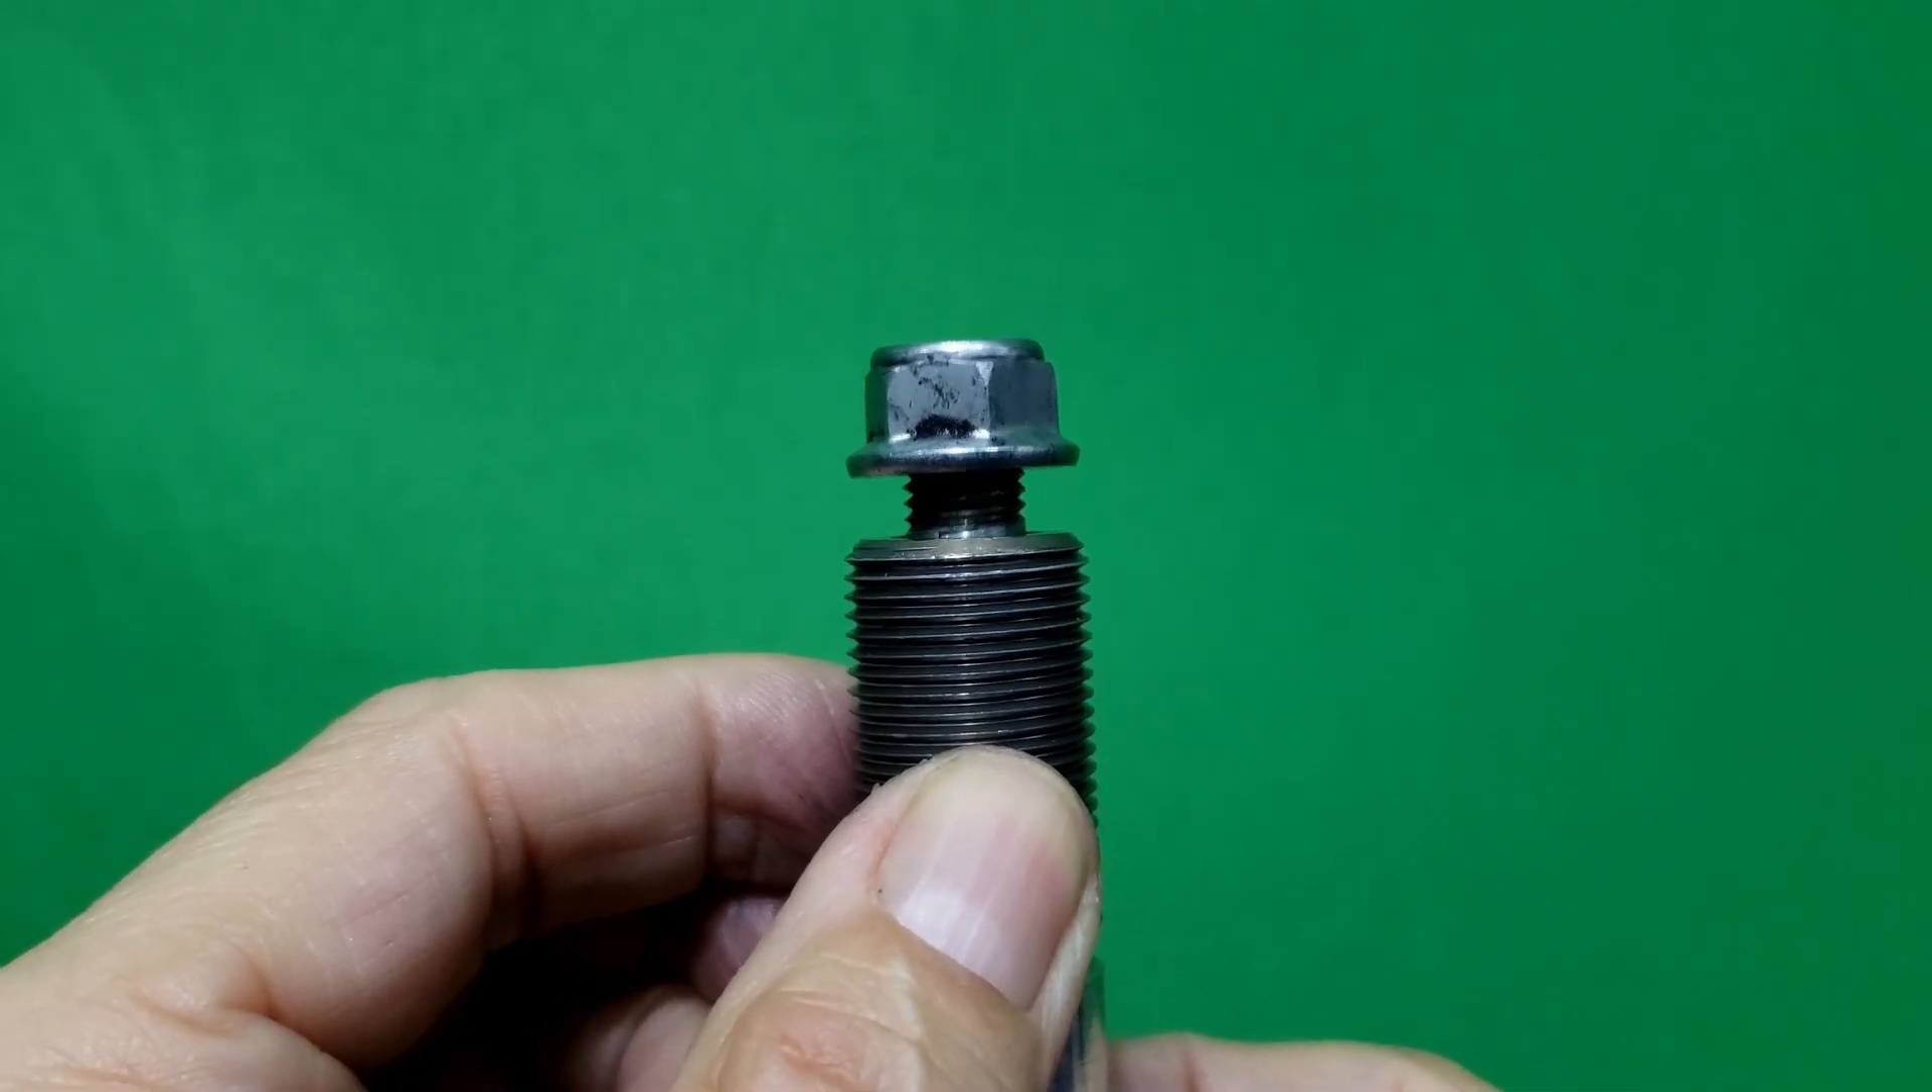The challenge arises because the nuts diameter is almost identical to that of the collar leading to the nuts clamping force being applied to the collar instead of the engine mount rendering it ineffective.